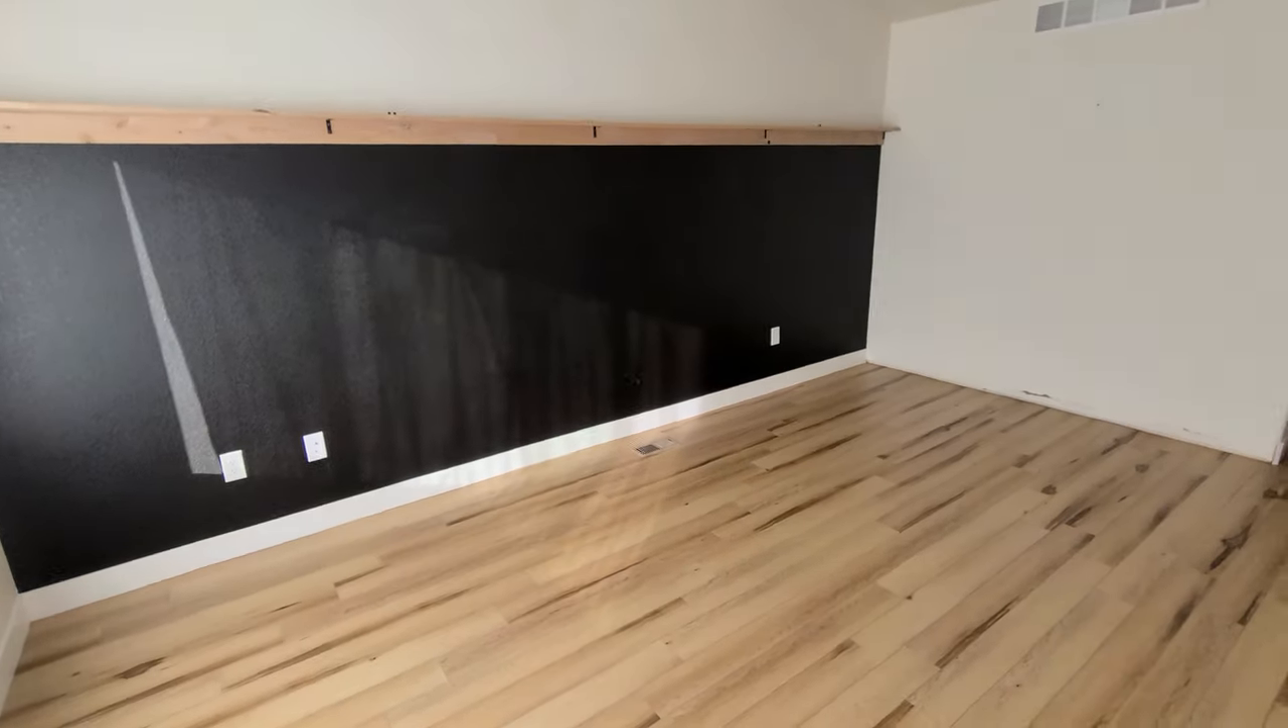The floor is in.